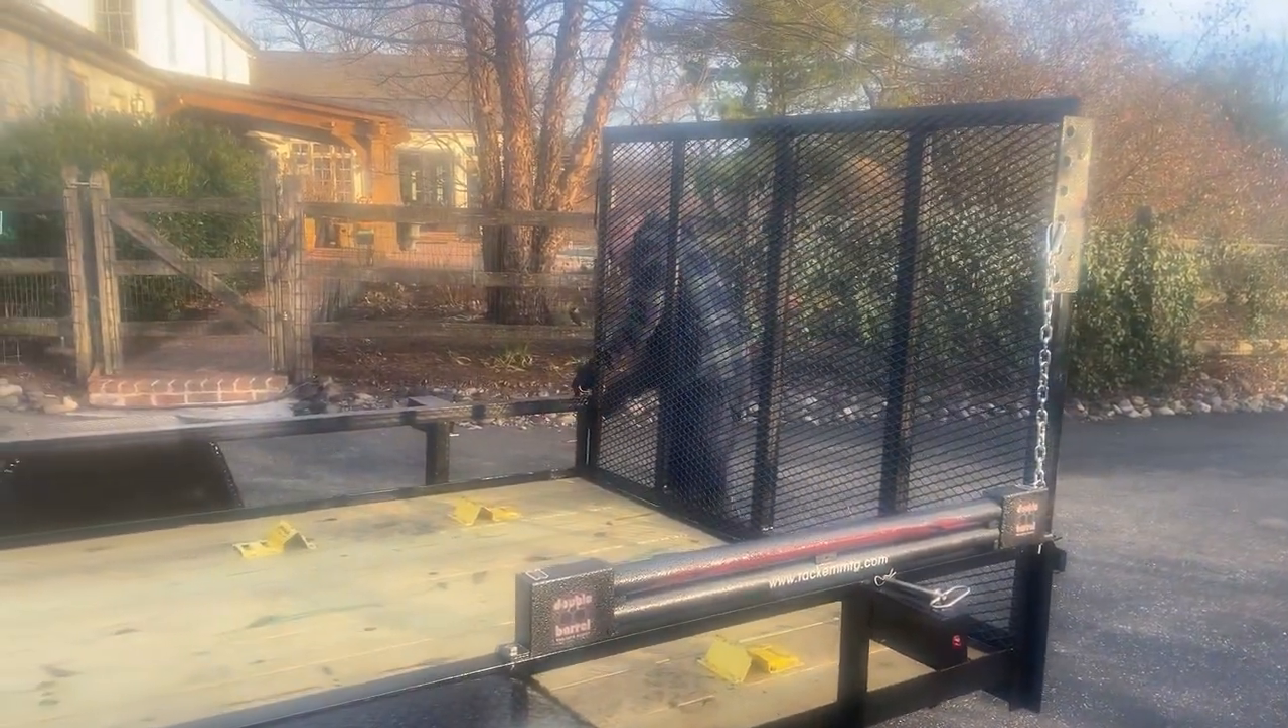So now we have our ramp lift assist system installed.